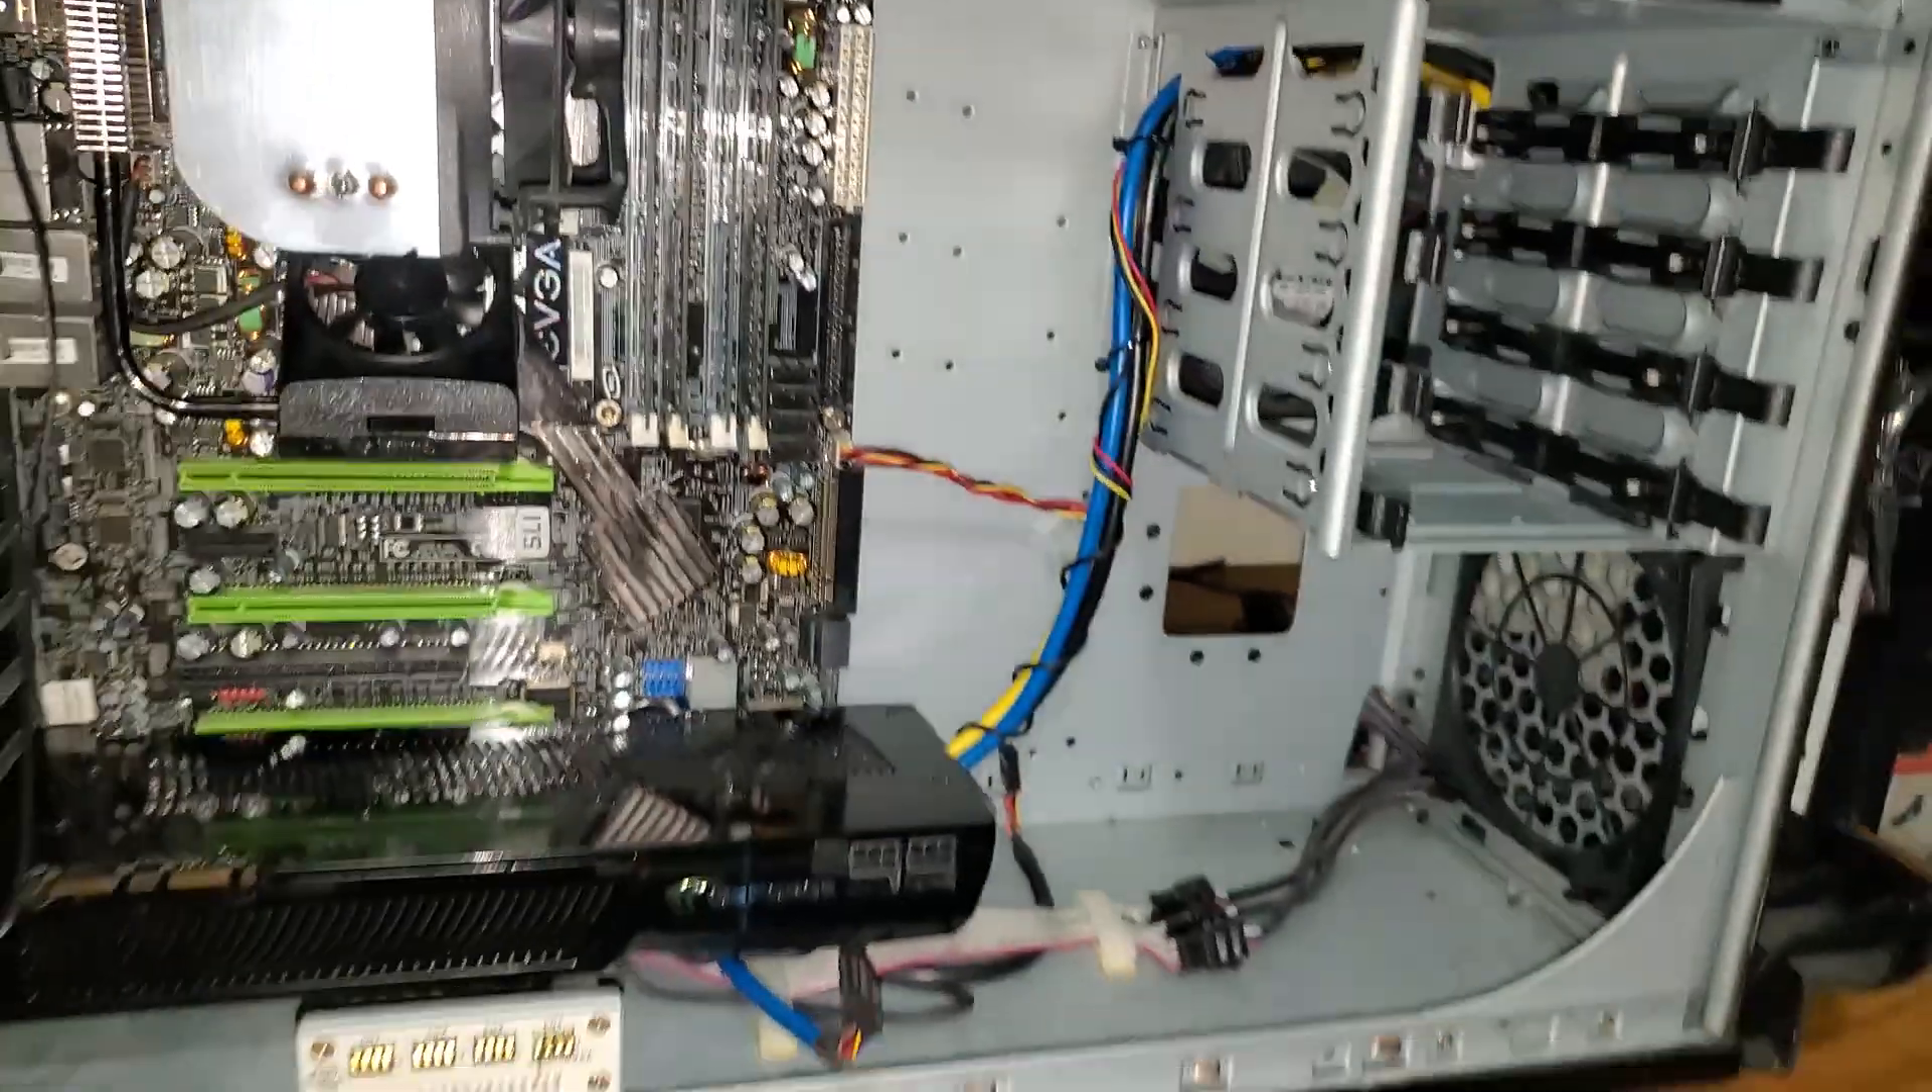So i don't have all of the wires run yet.